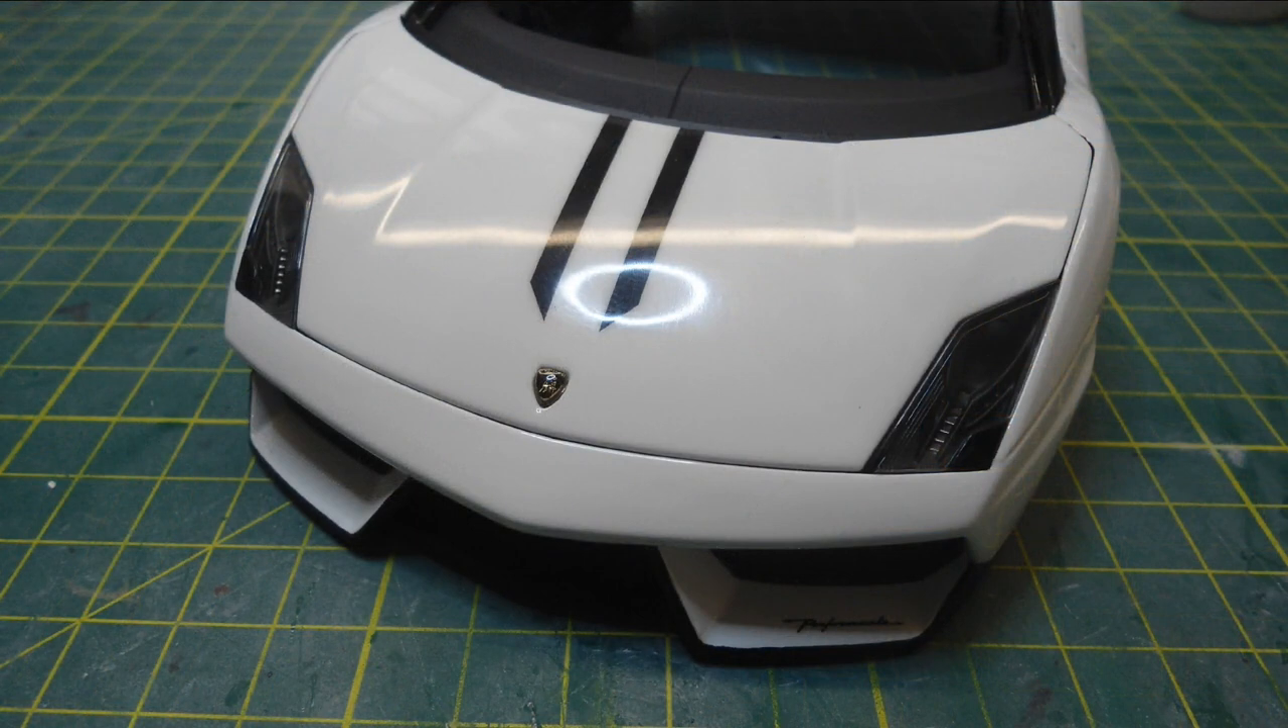These are all standard AutoArt parts so it was just basic assembly and screwed the hood back into position as well.